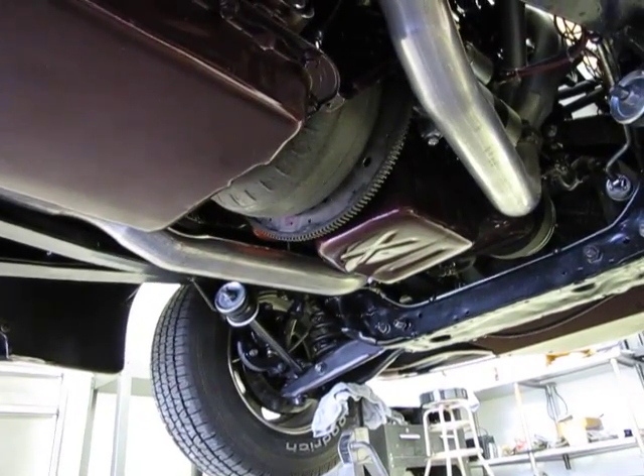The inspection cover's off currently because he's still sanding and painting on that.